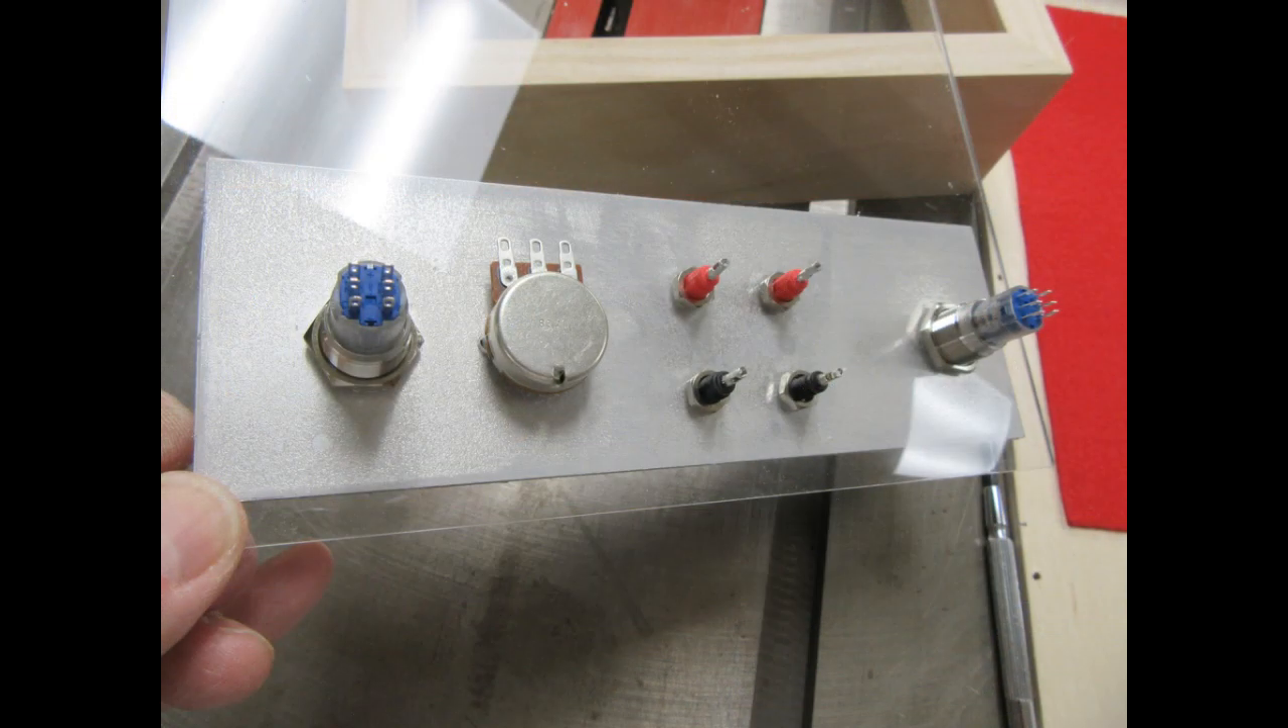I used my Xacto knife to cut out the decorative front to match the holes, and here all the components are mounted.